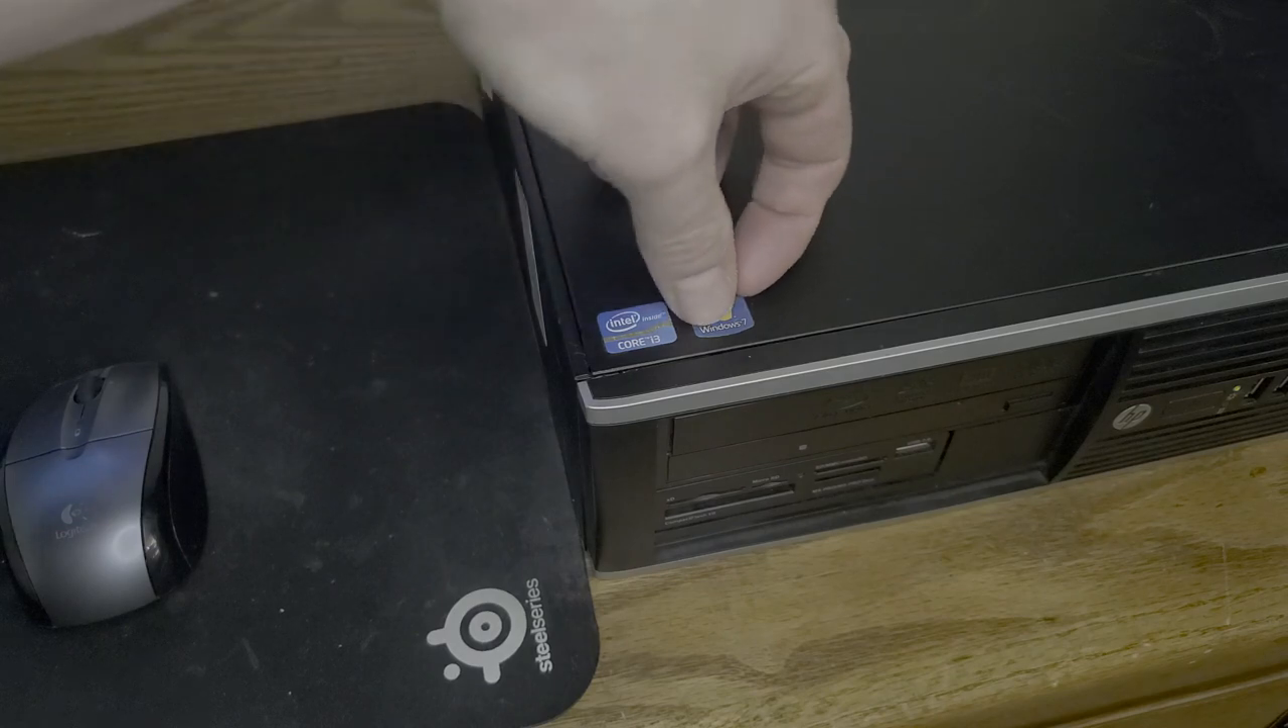Really the only thing left to do is to remove these stickers on here and um we'll be done.